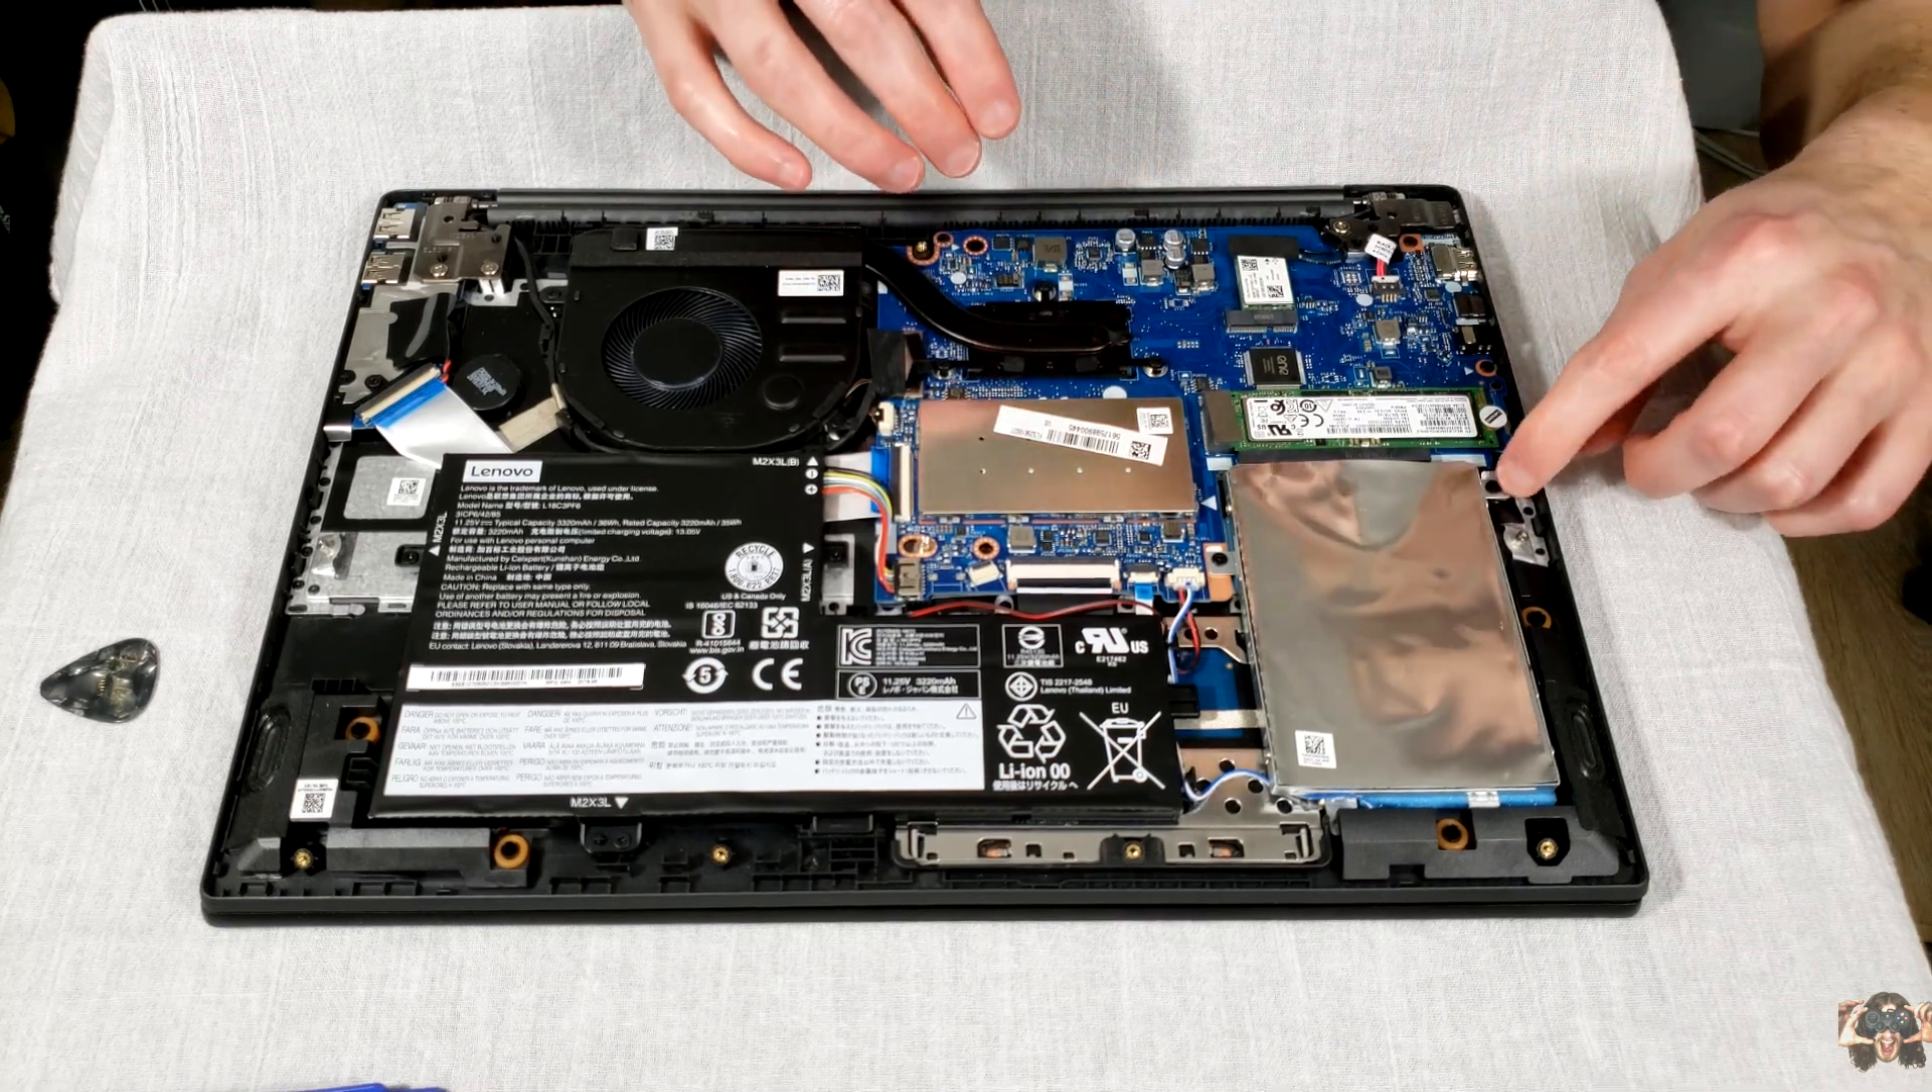With the bottom cover removed, we can see that Lenovo has been gracious enough to bestow upon us a hard drive caddy.